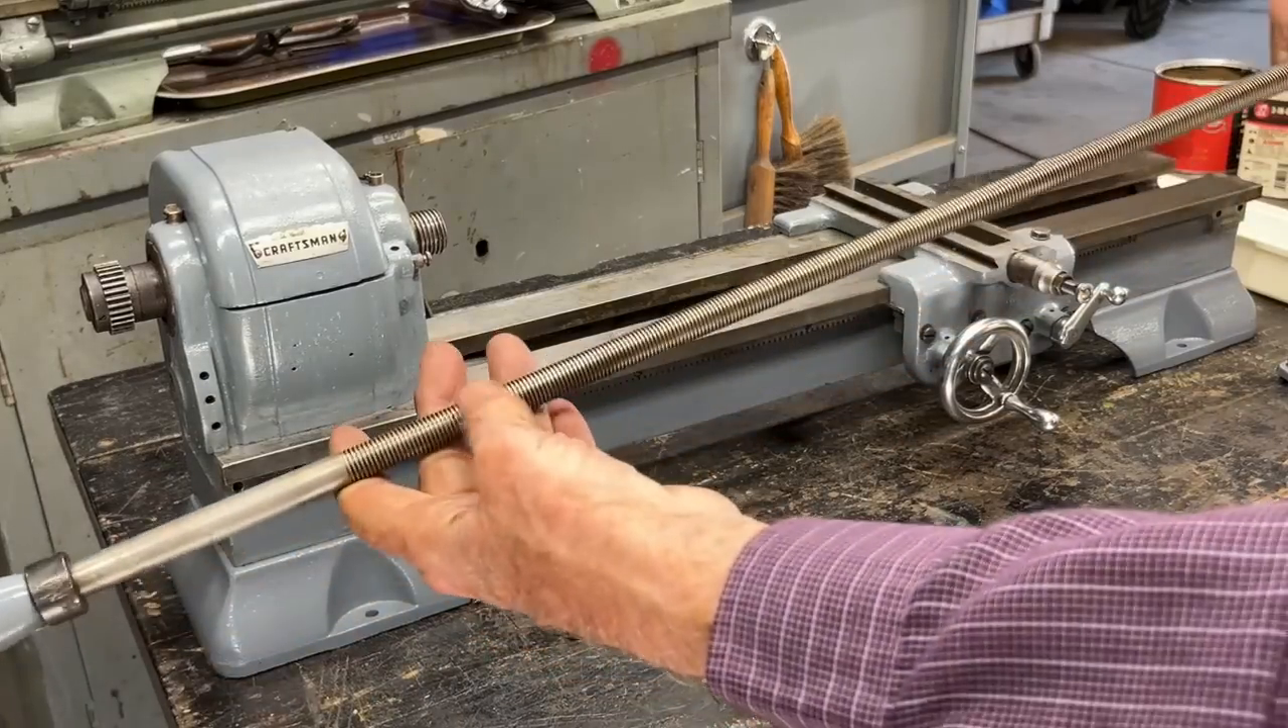I'm ready to put the lead screw in, and I've cleaned that, so it's in good shape.